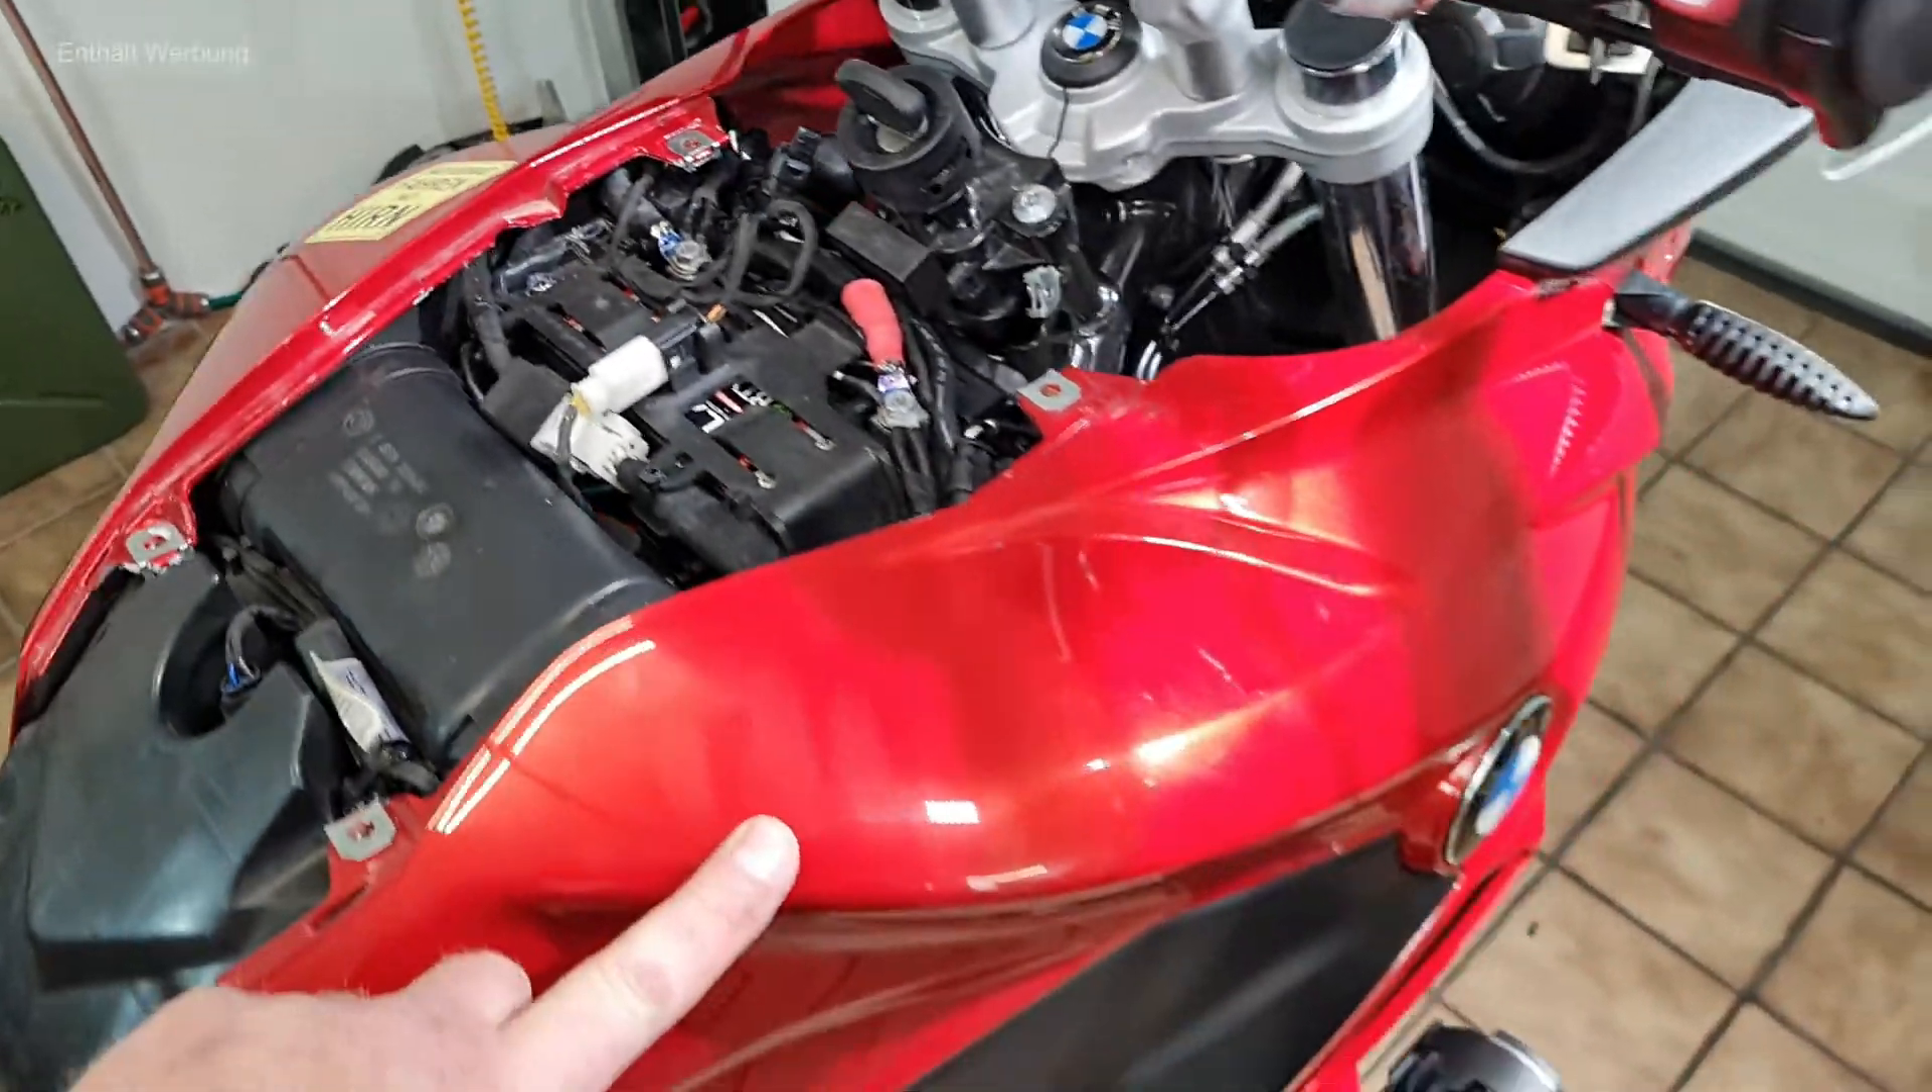Die Mittelverkleidung habe ich jetzt noch nicht drauf gemacht.